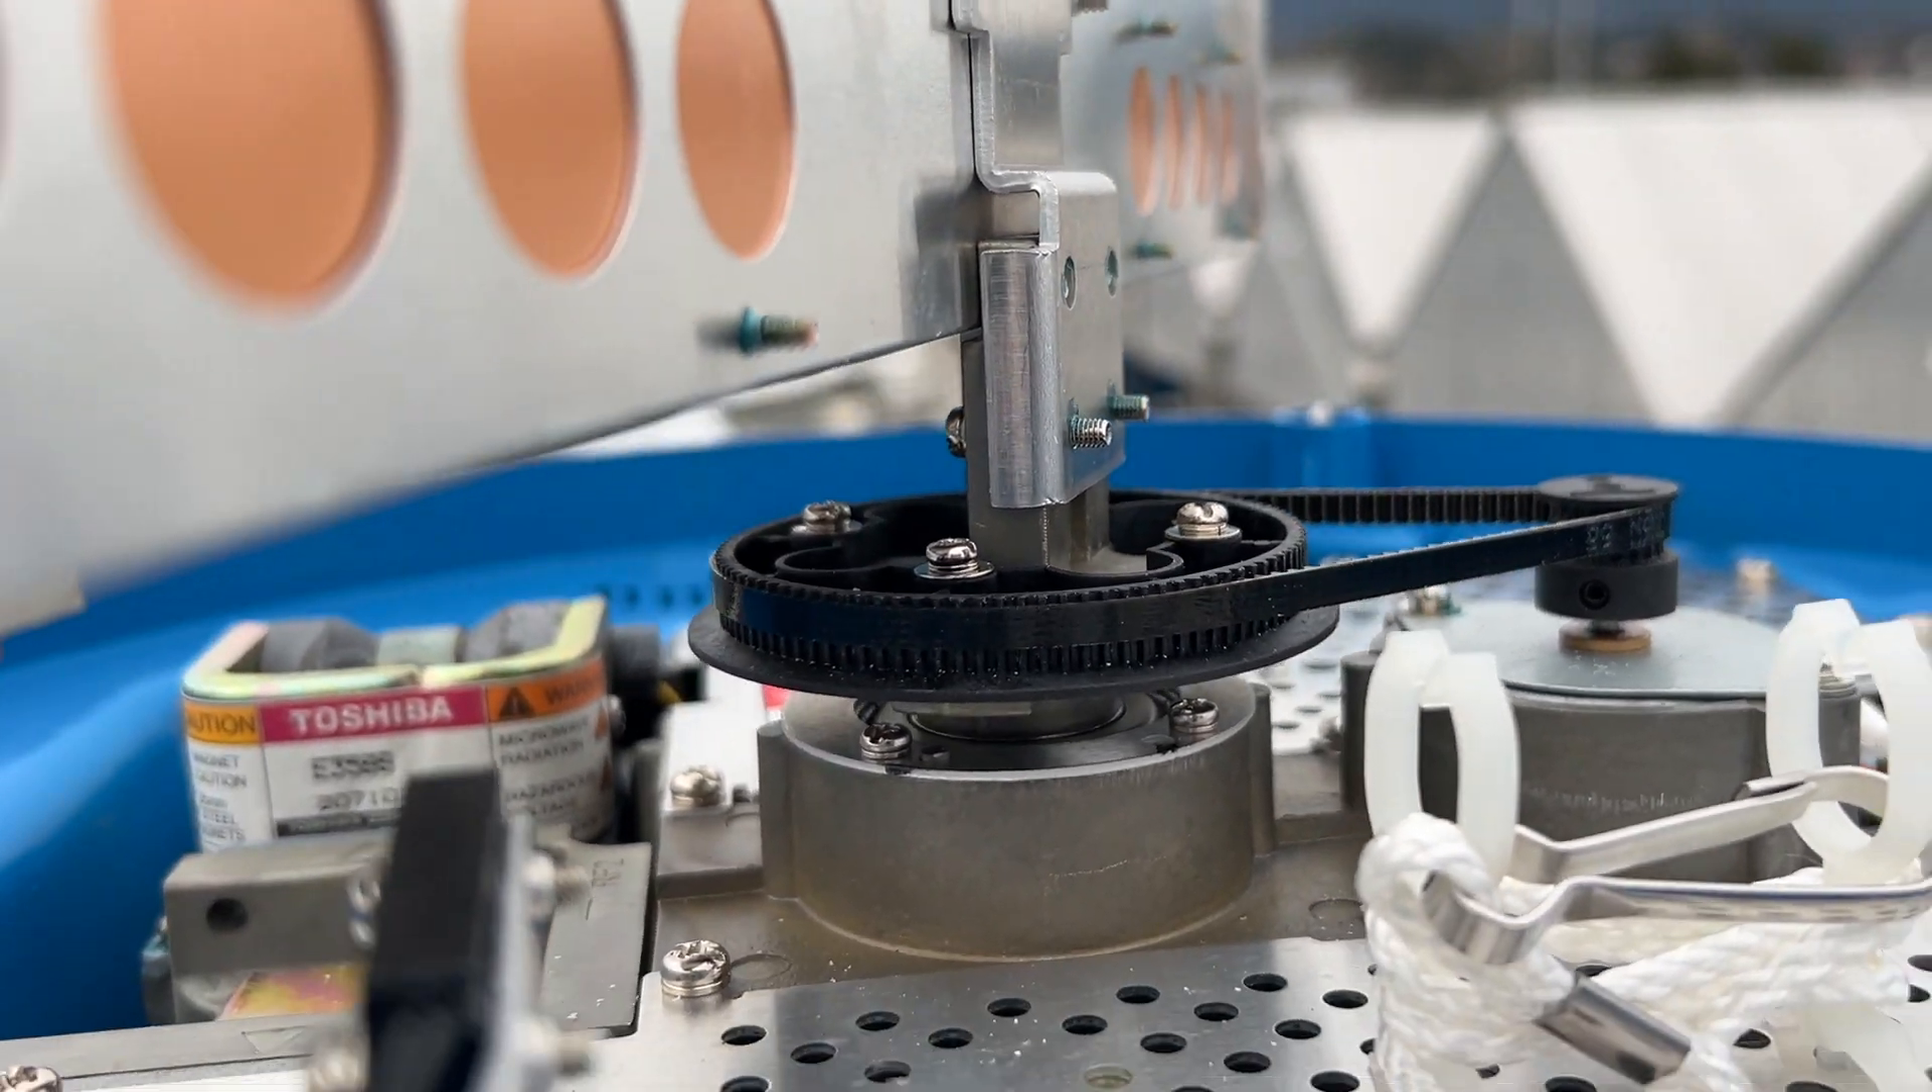The belt seems to be right where it needs to be.